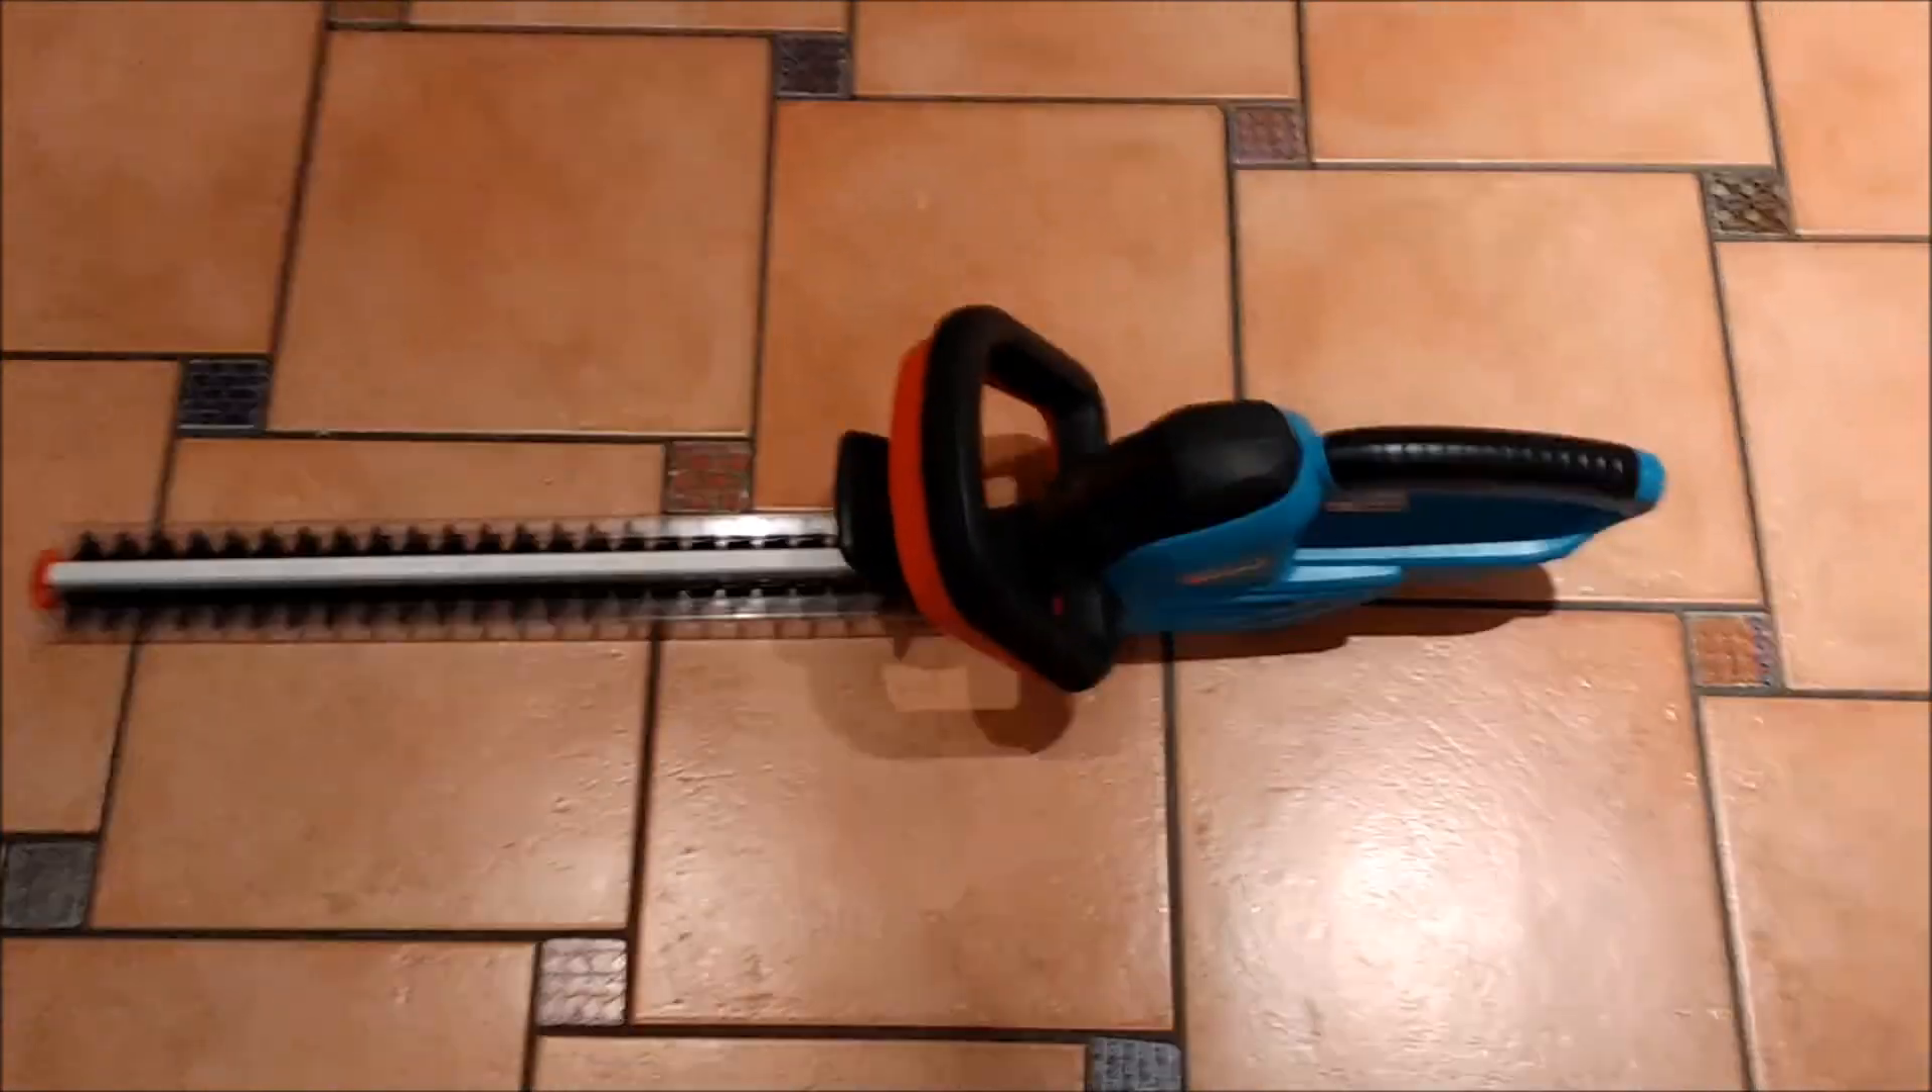Ich bin wieder zurück und habe den Griff hier montiert.